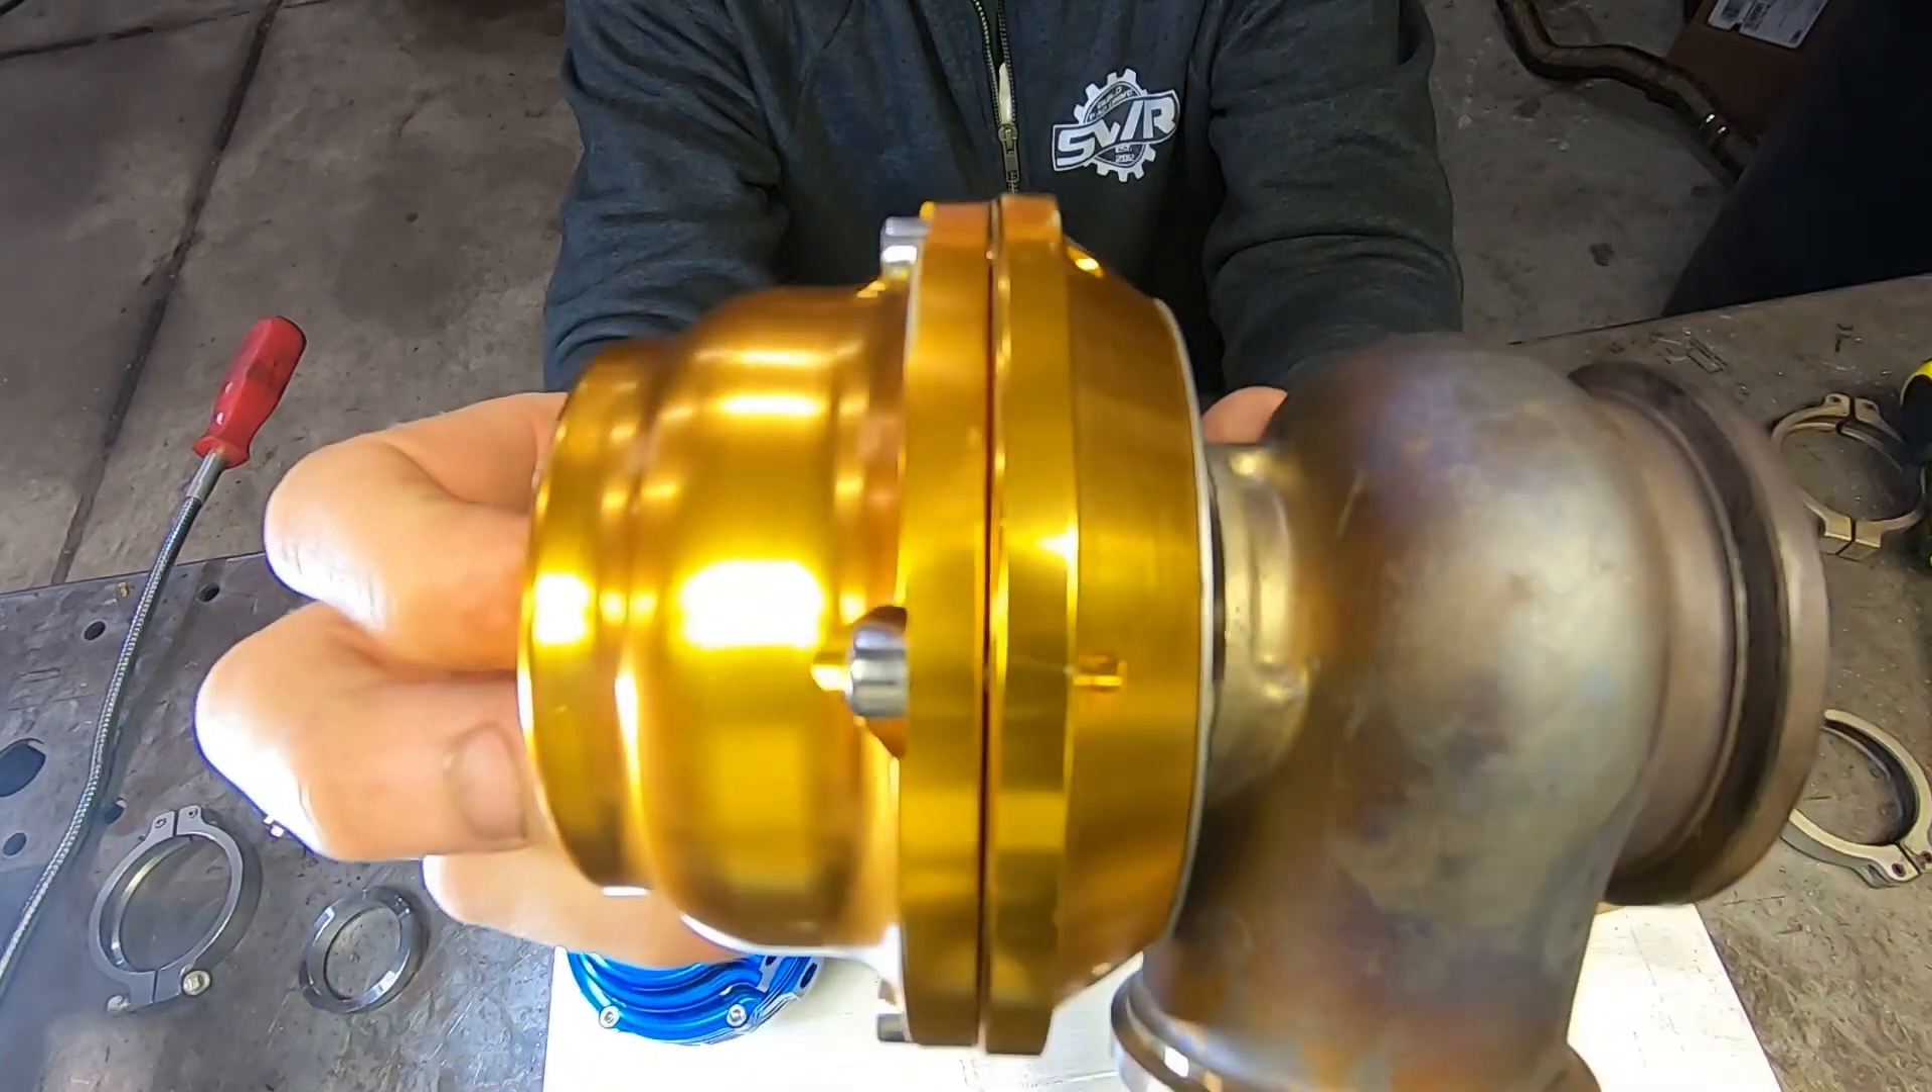This cheap gate you can actually see that it doesn't mate together all the way.